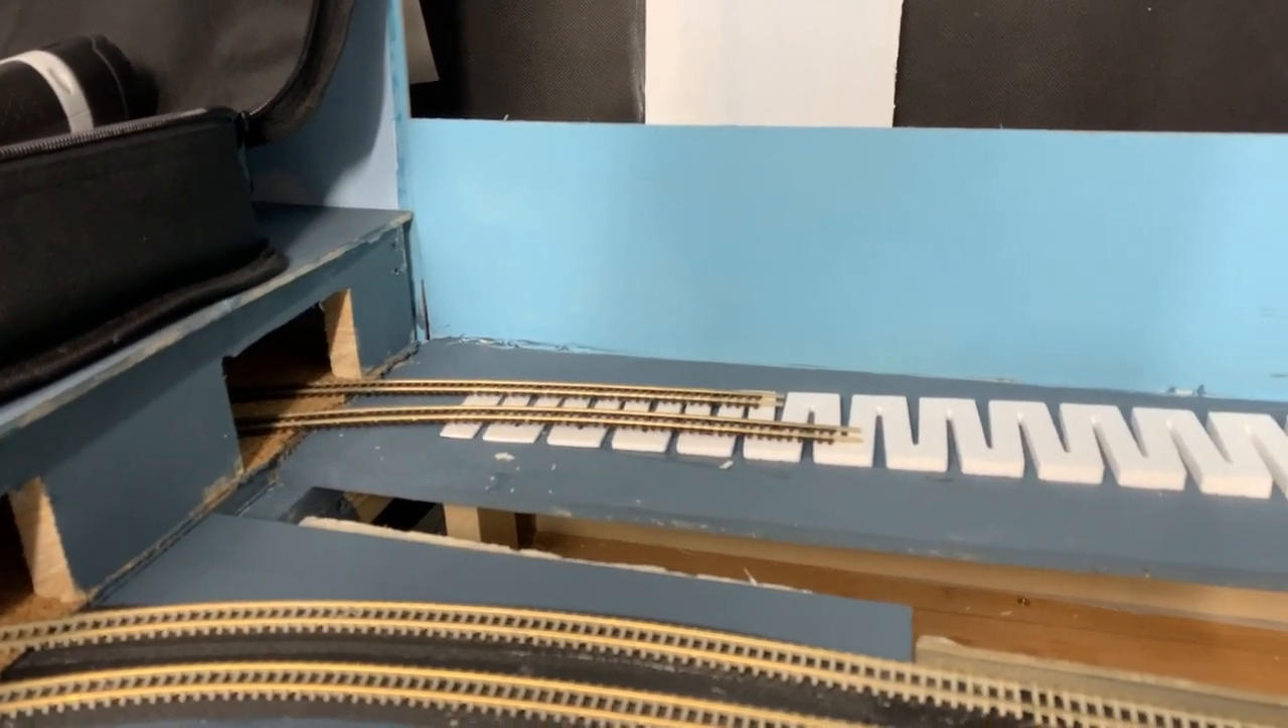And as you can see I've started to install the incline here.